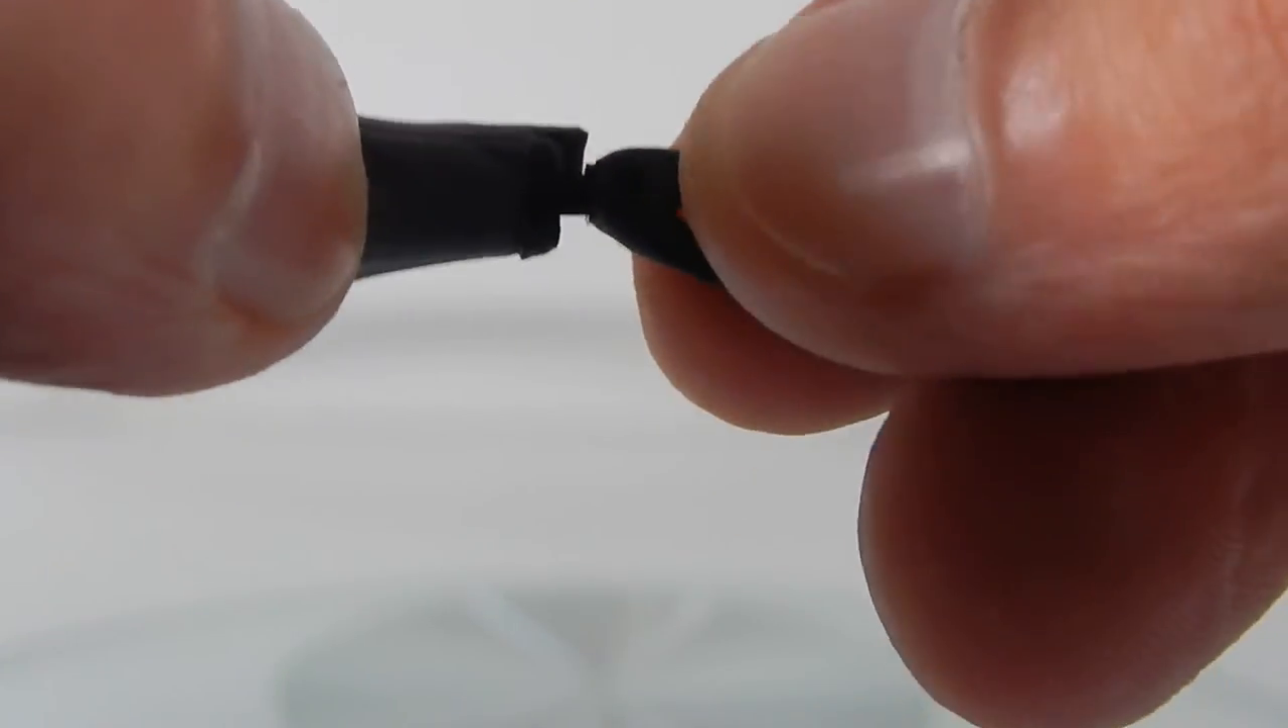I noticed they don't go in as far as they did on the venom snake so if you can see that you get this gap so it doesn't quite plug in the whole way.